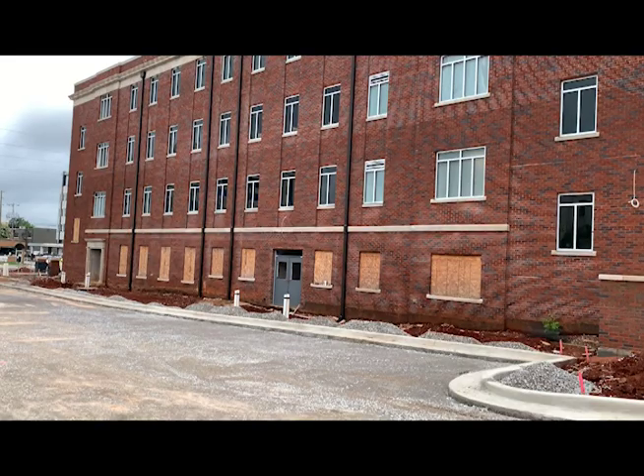Most of the glass panels are installed except for the first floor, which remains boarded up.